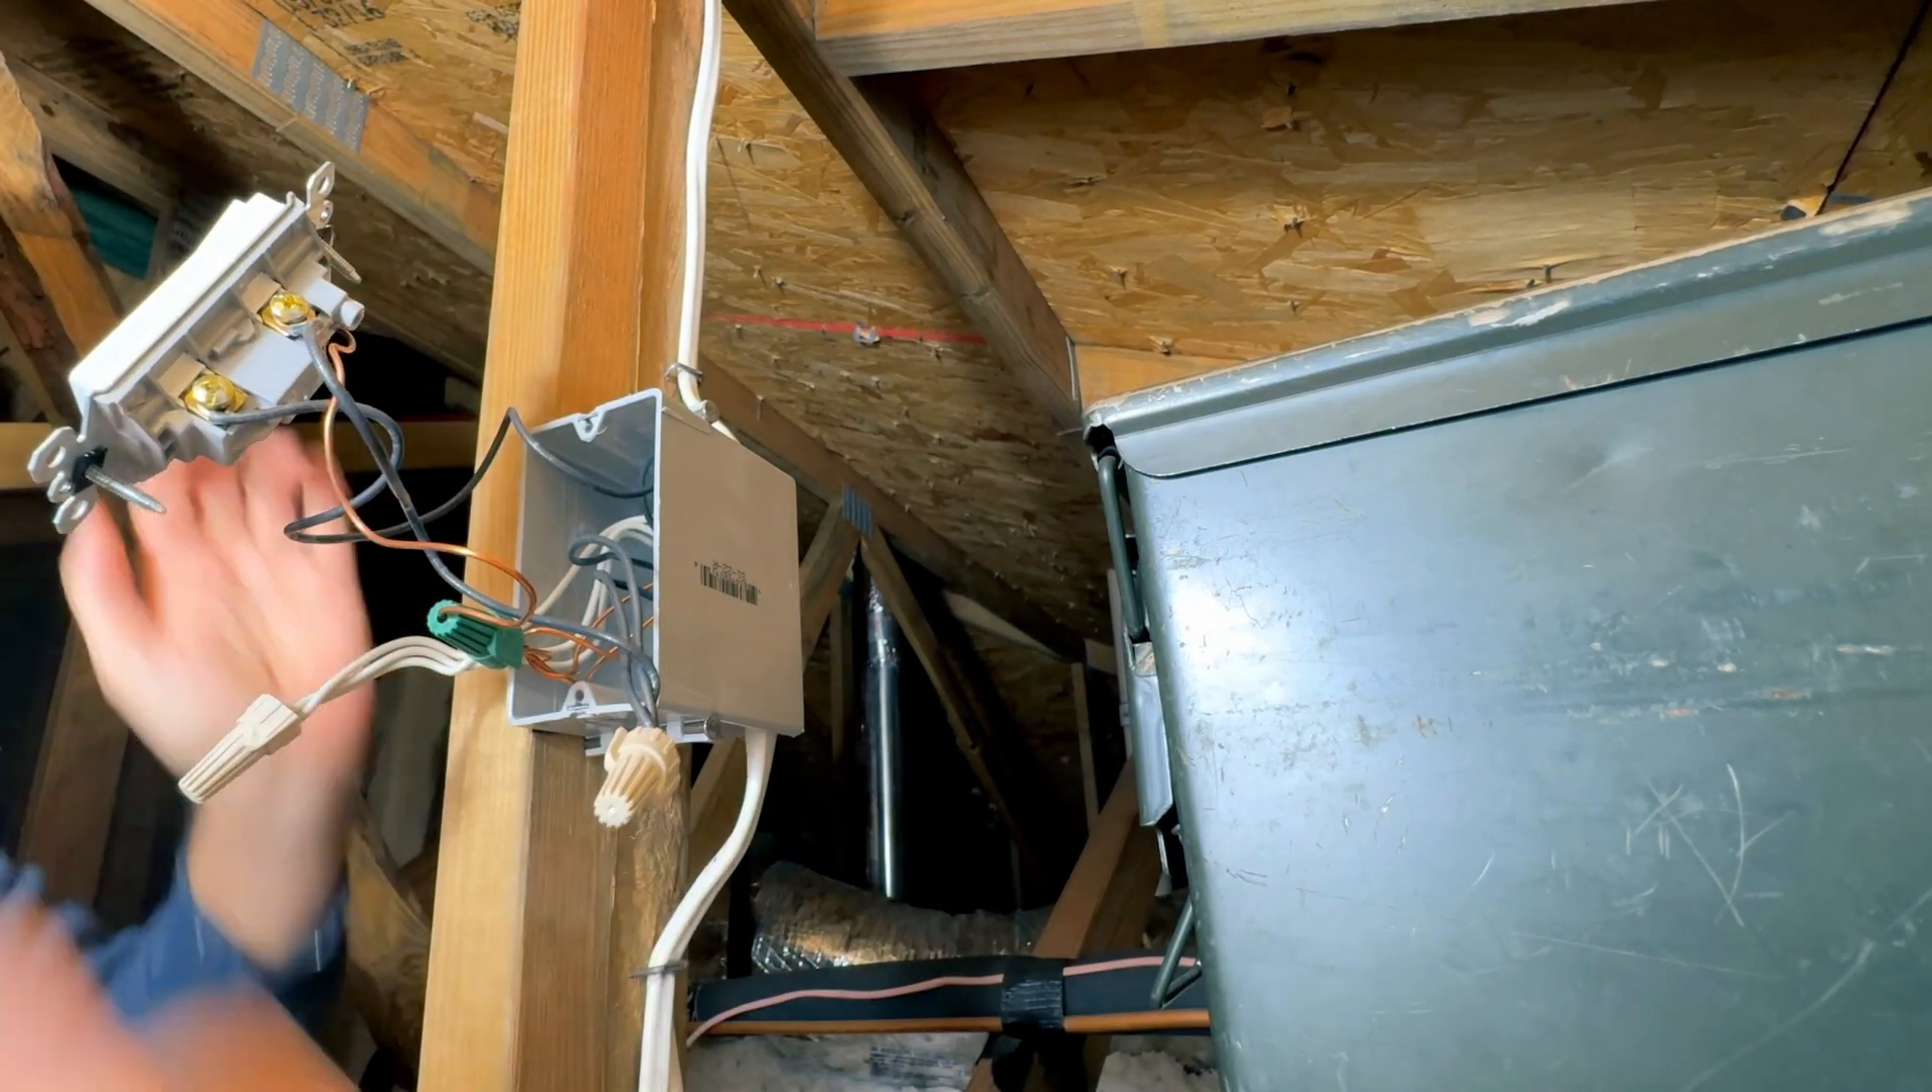So all I've done so far is I've taken the cover off and unscrewed the outlet and pulled everything out of the box.